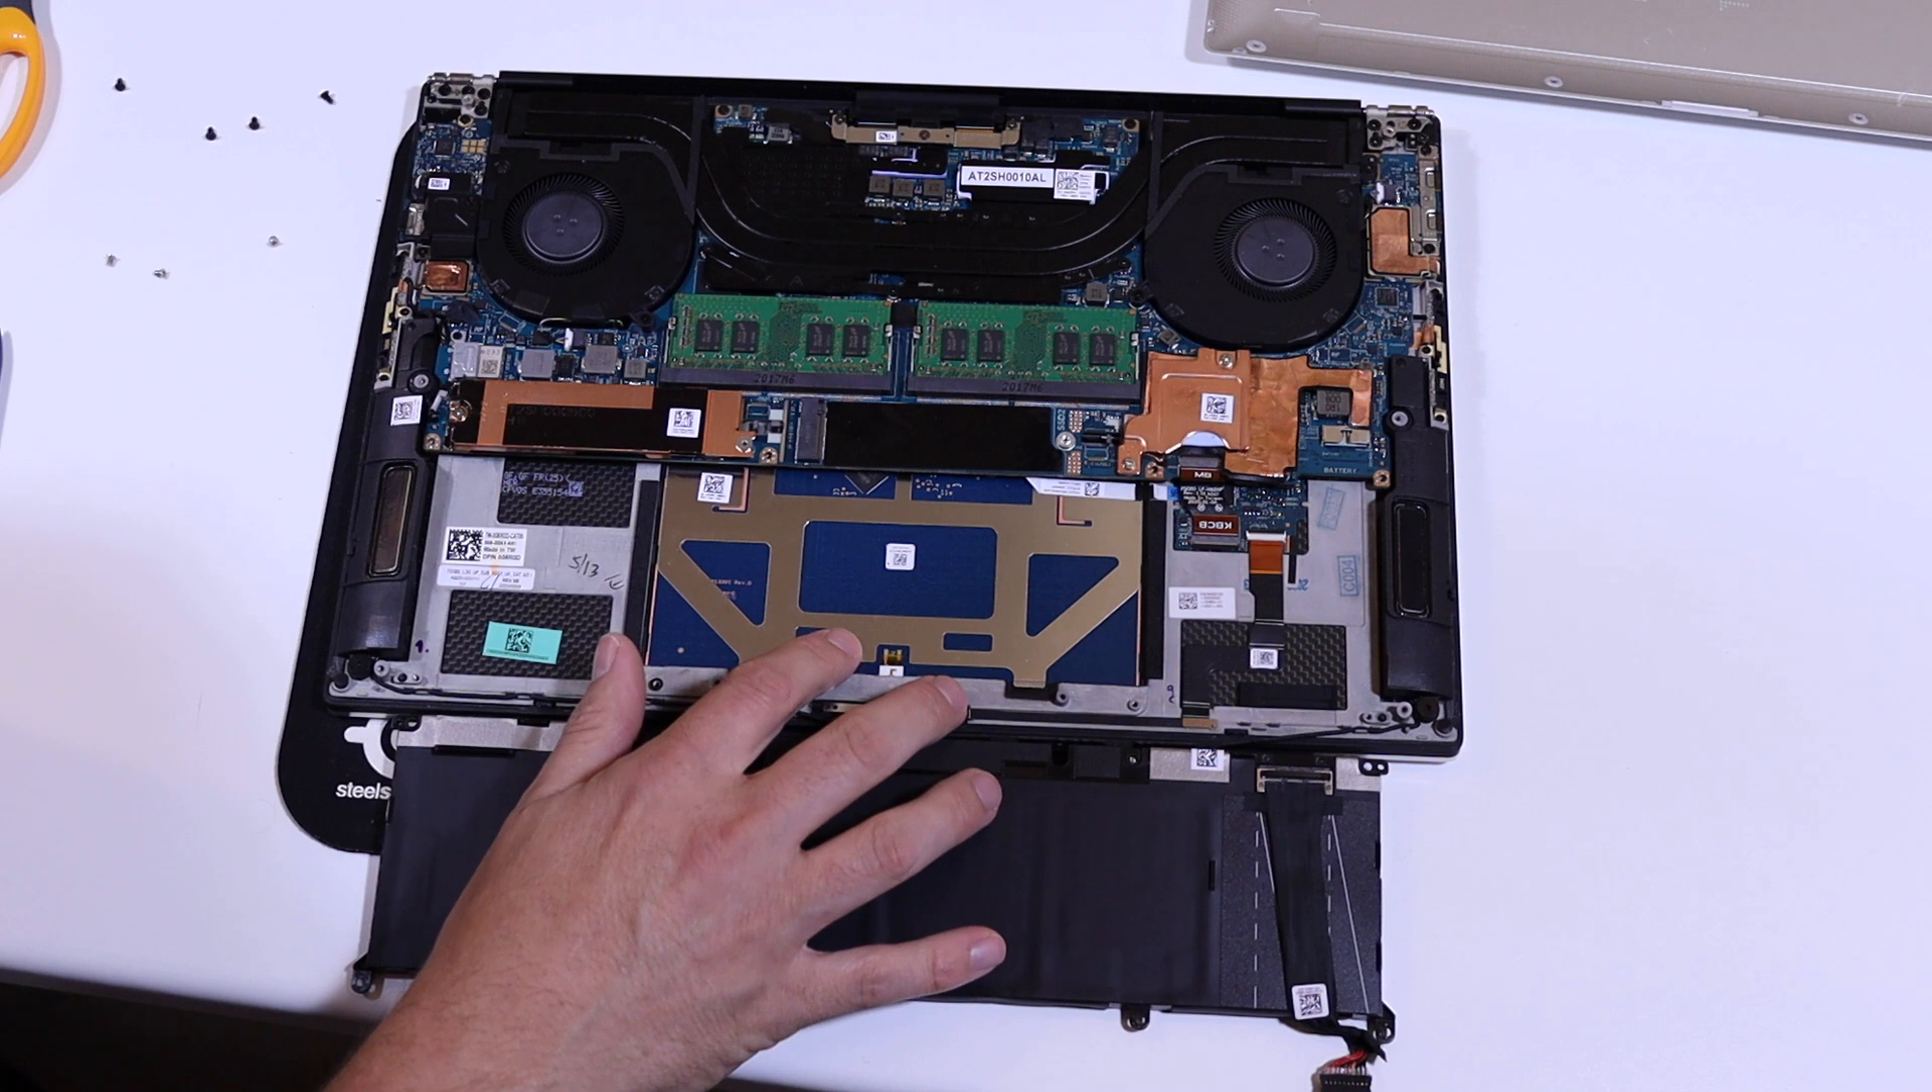With the battery flipped out we're exposing the back of the trackpad.